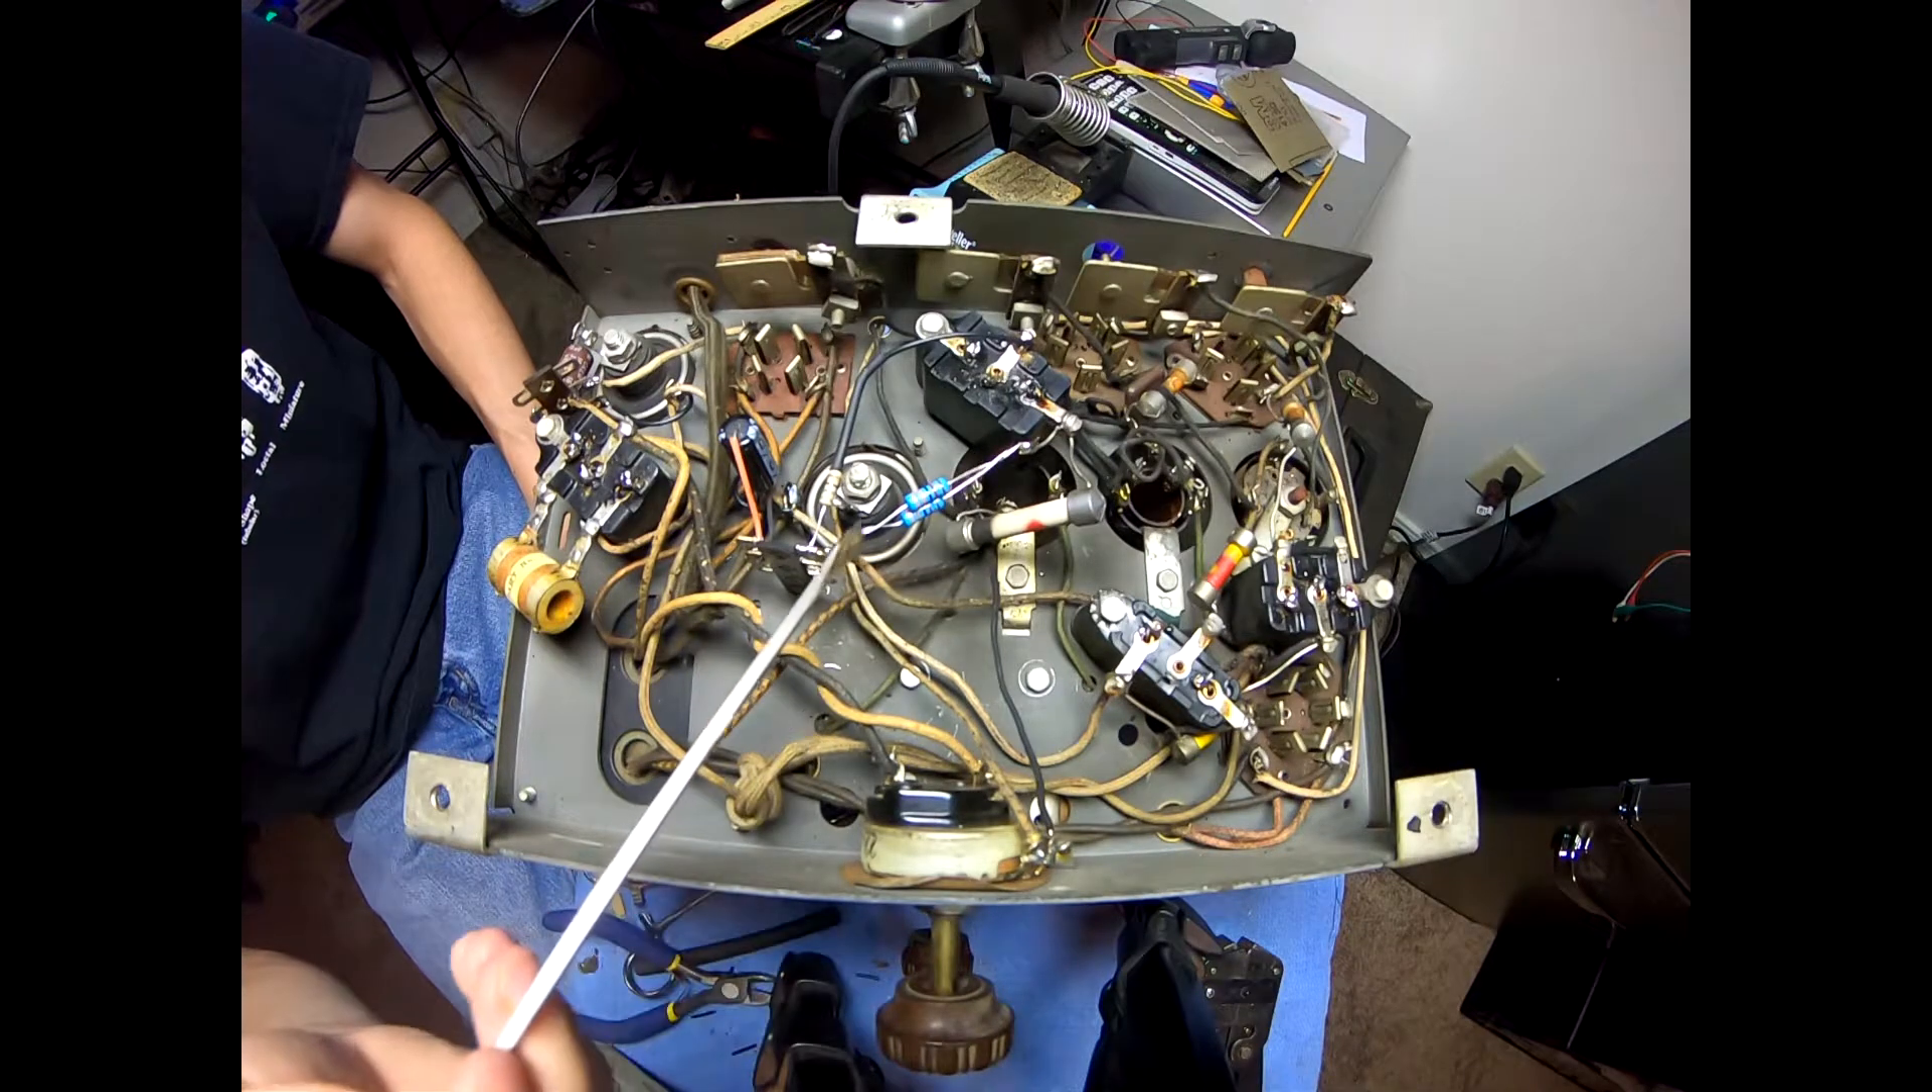Got our new faux 16 ,000 ohm resistor in place.